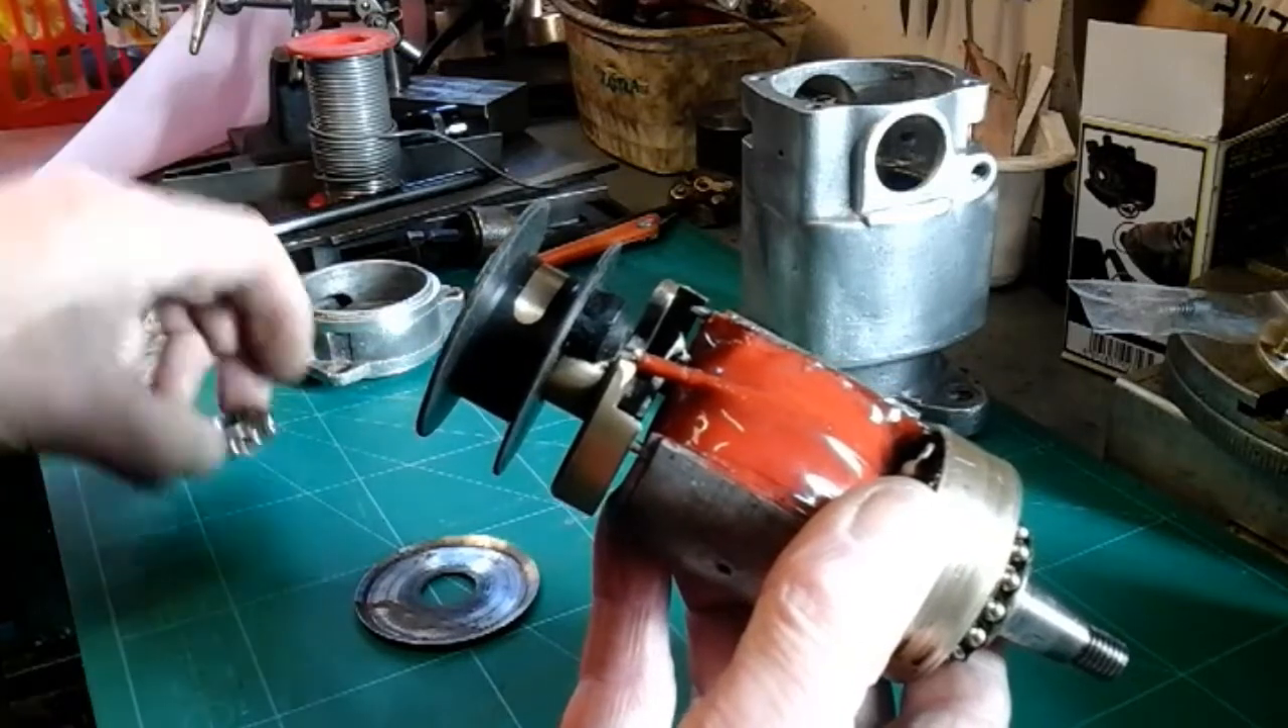I've got my bearing fitted to this end. And now it's all ready for going back into the body.